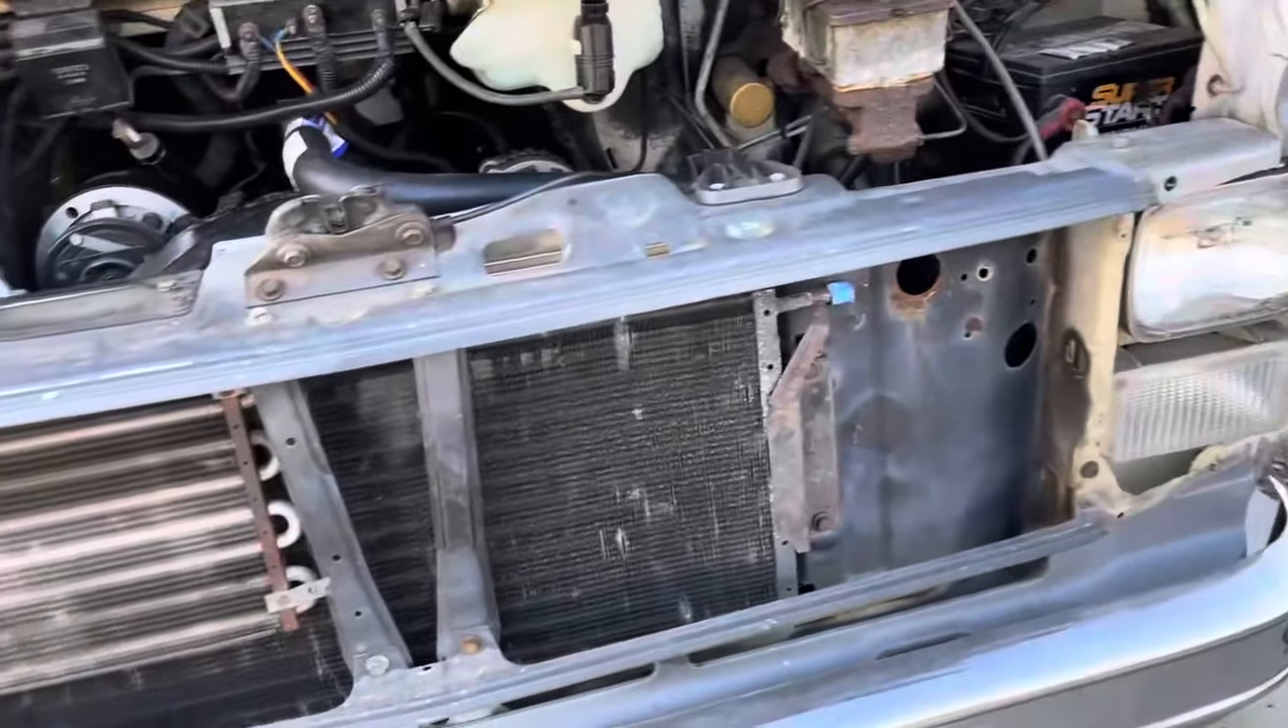Right now i don't have the grill on it because um i need to finish hooking up the uh the dash air conditioning.